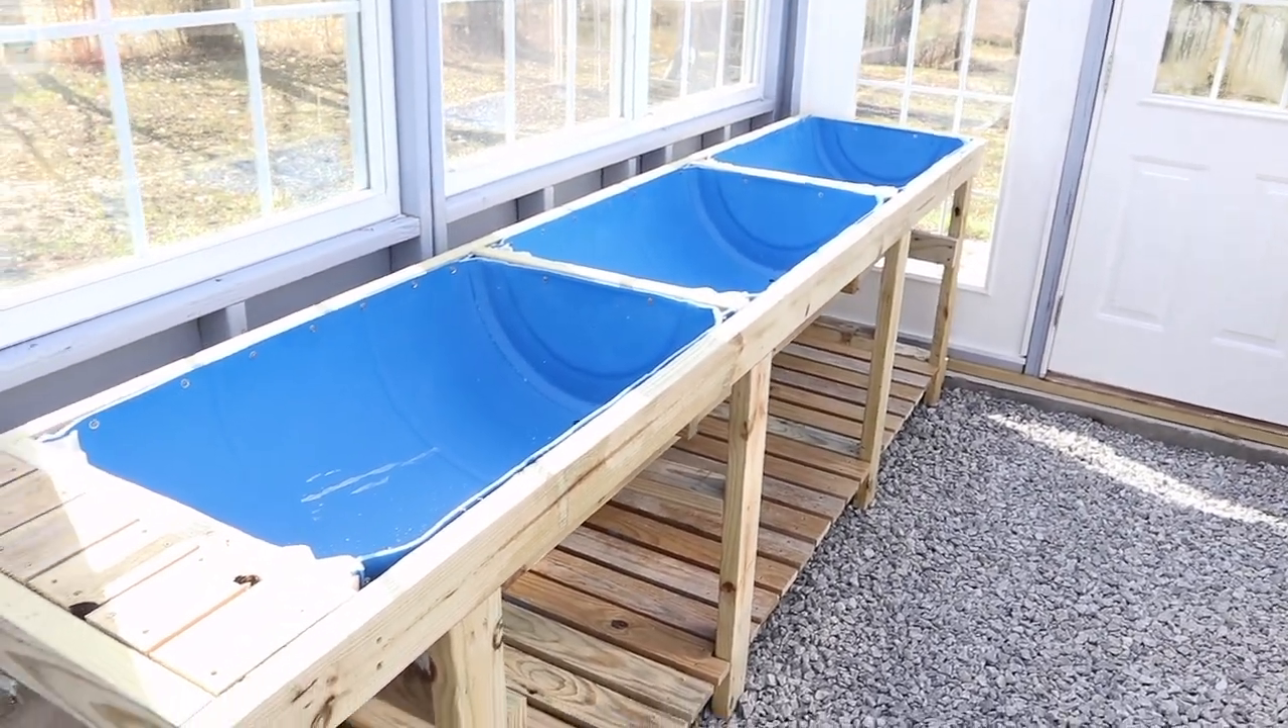With a little bit of stubborn persistence and a tractor I managed to get it in here by myself and I've got the tubs all screwed in nice and secure and they're nice and flush with the top.